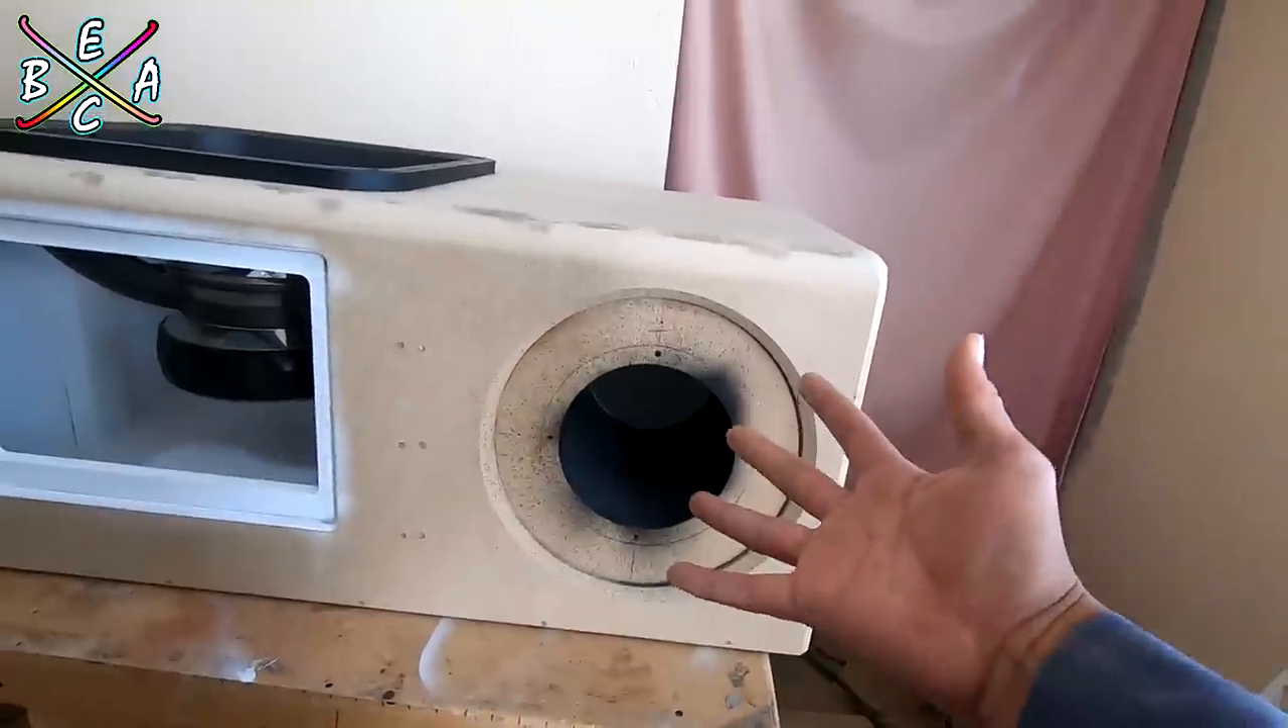Y por supuesto también nos falta el flare.